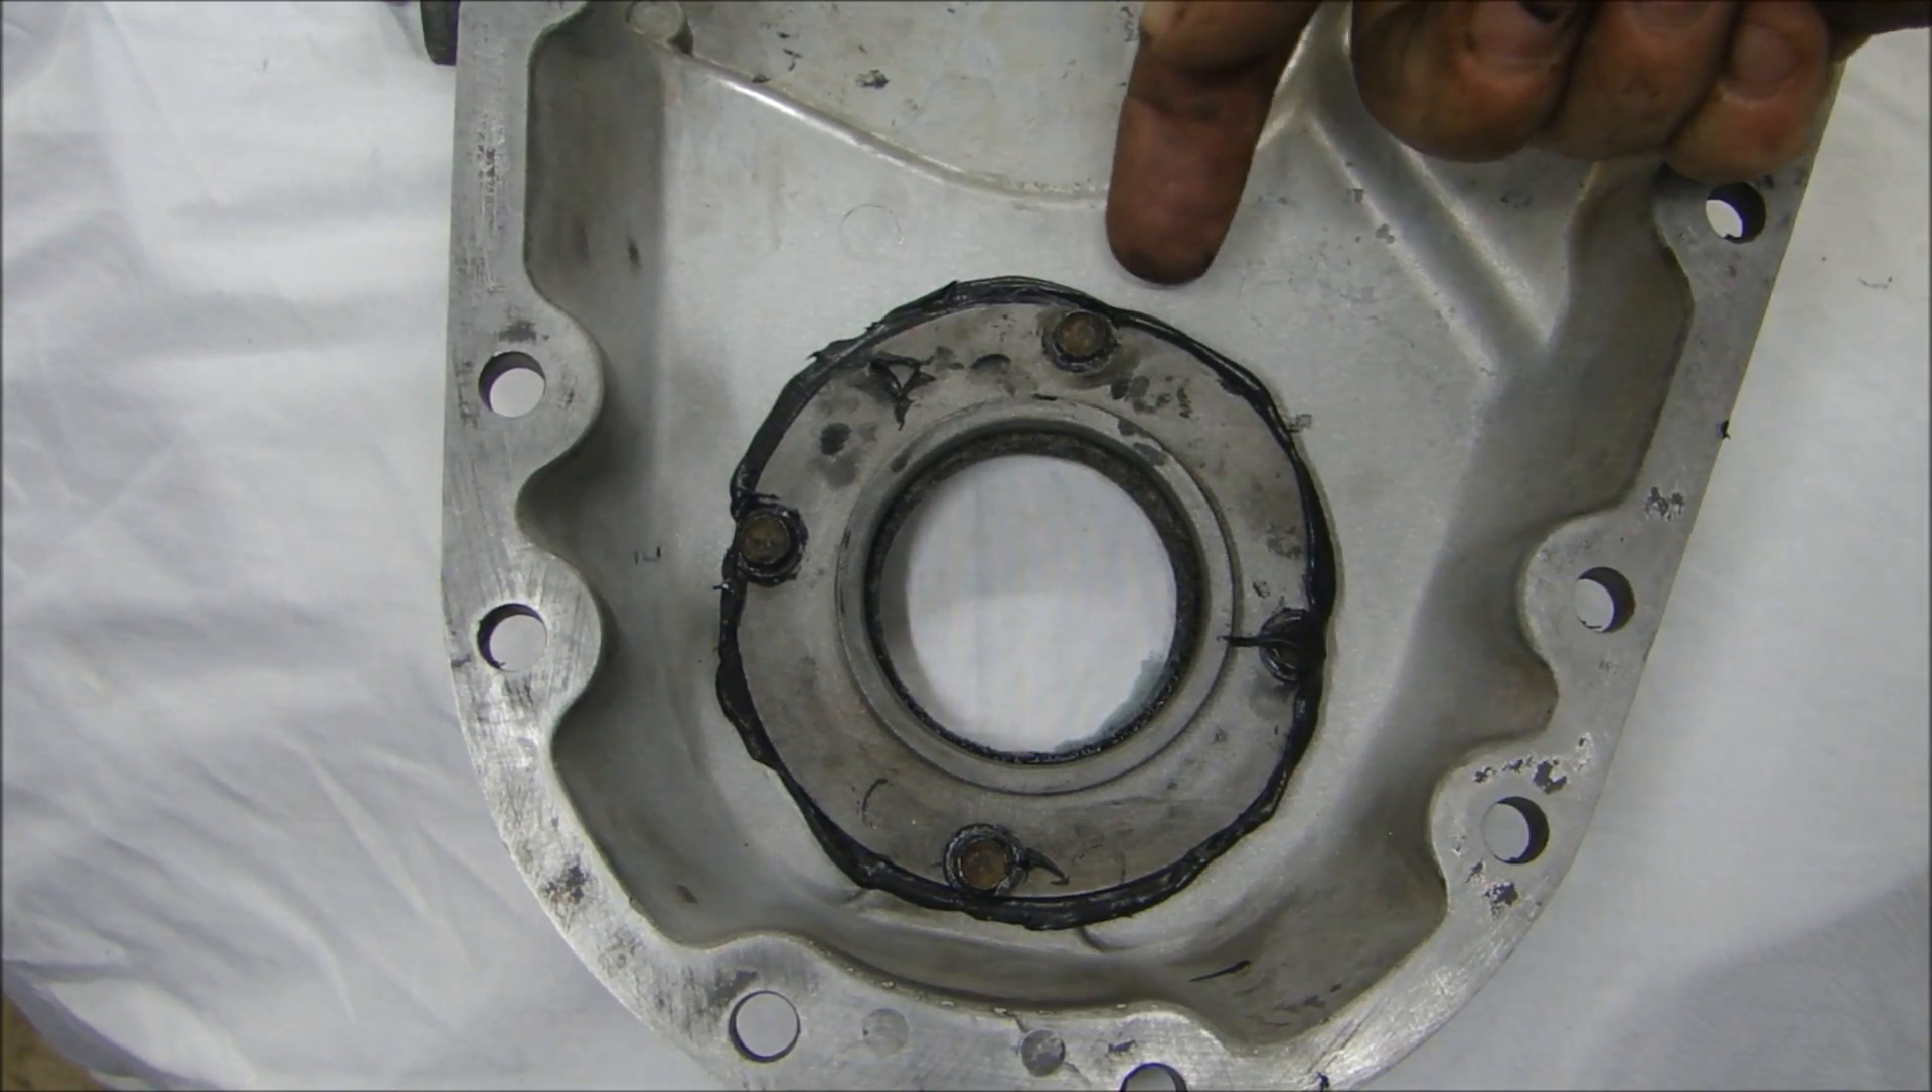Now, after all the screws are tightened, you can see the squeeze out all the way around.